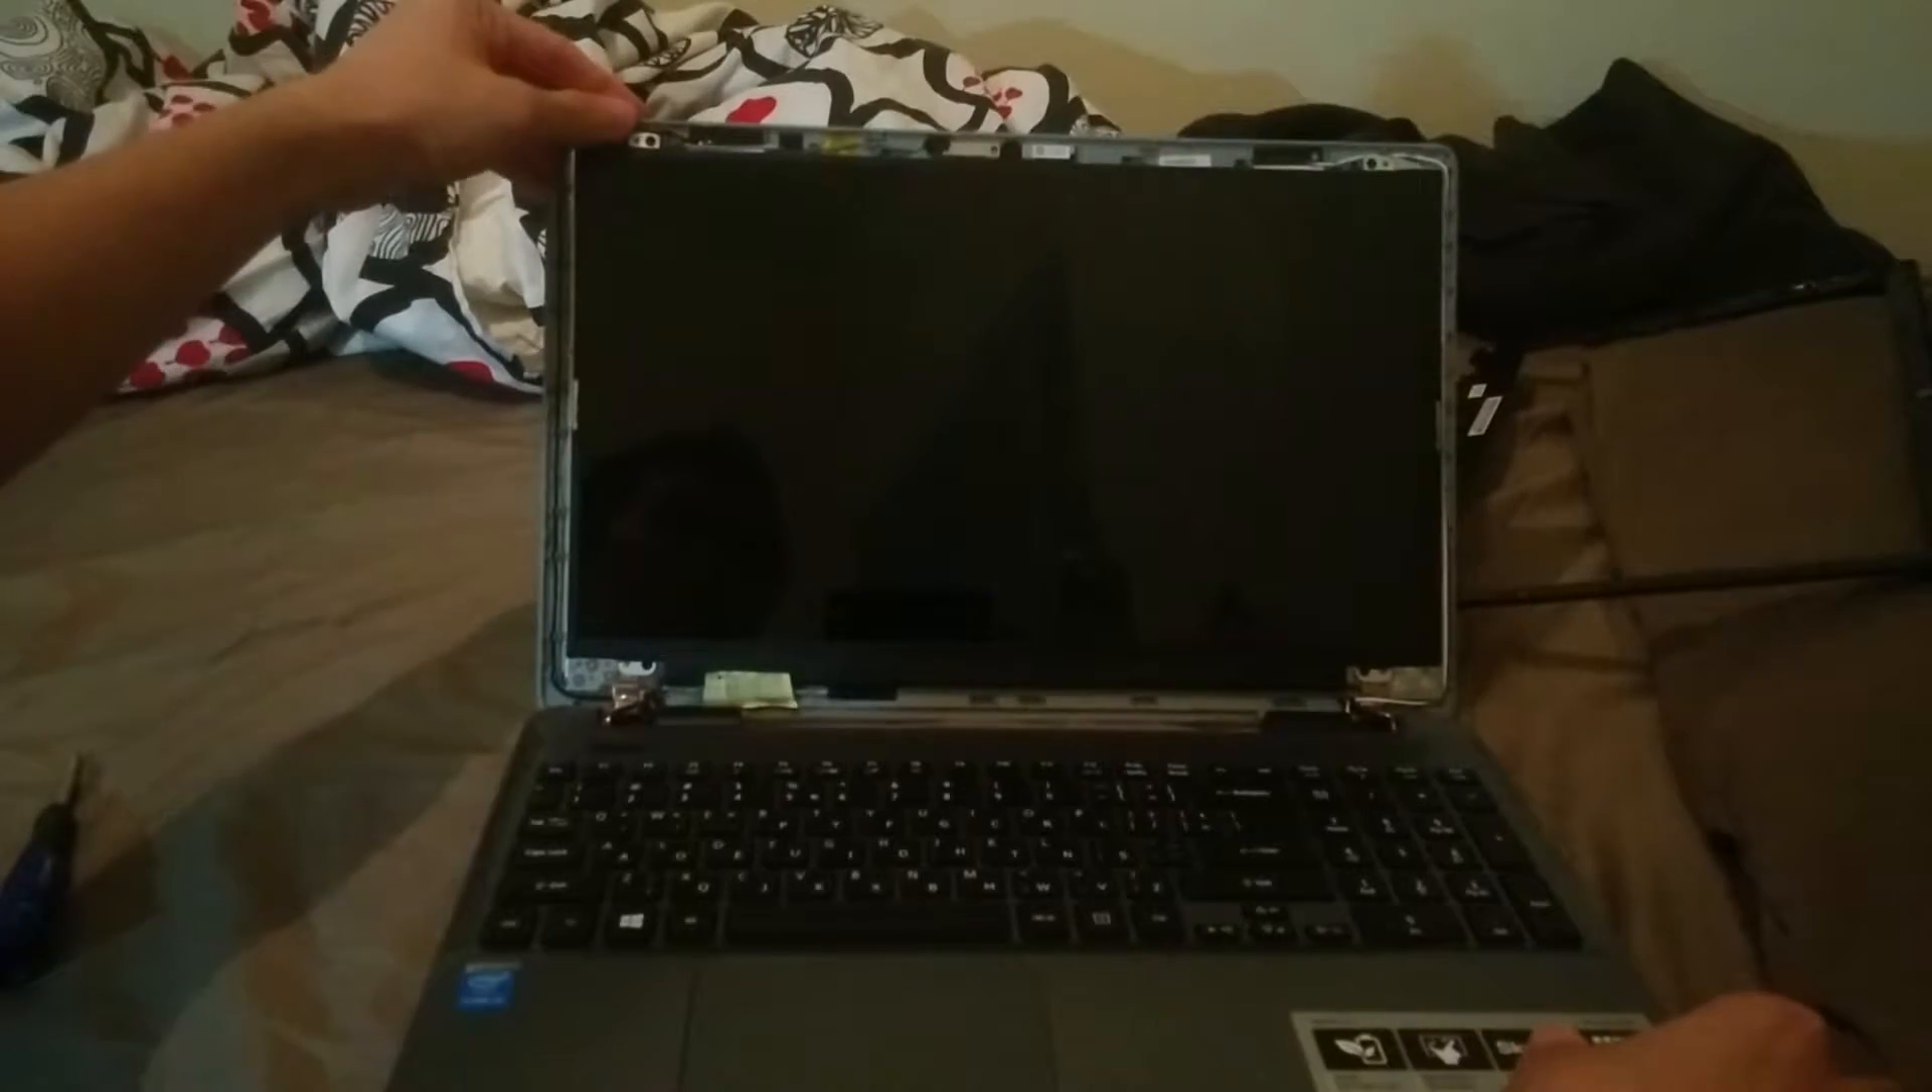So, now that the bezel is off, you can see the panel.